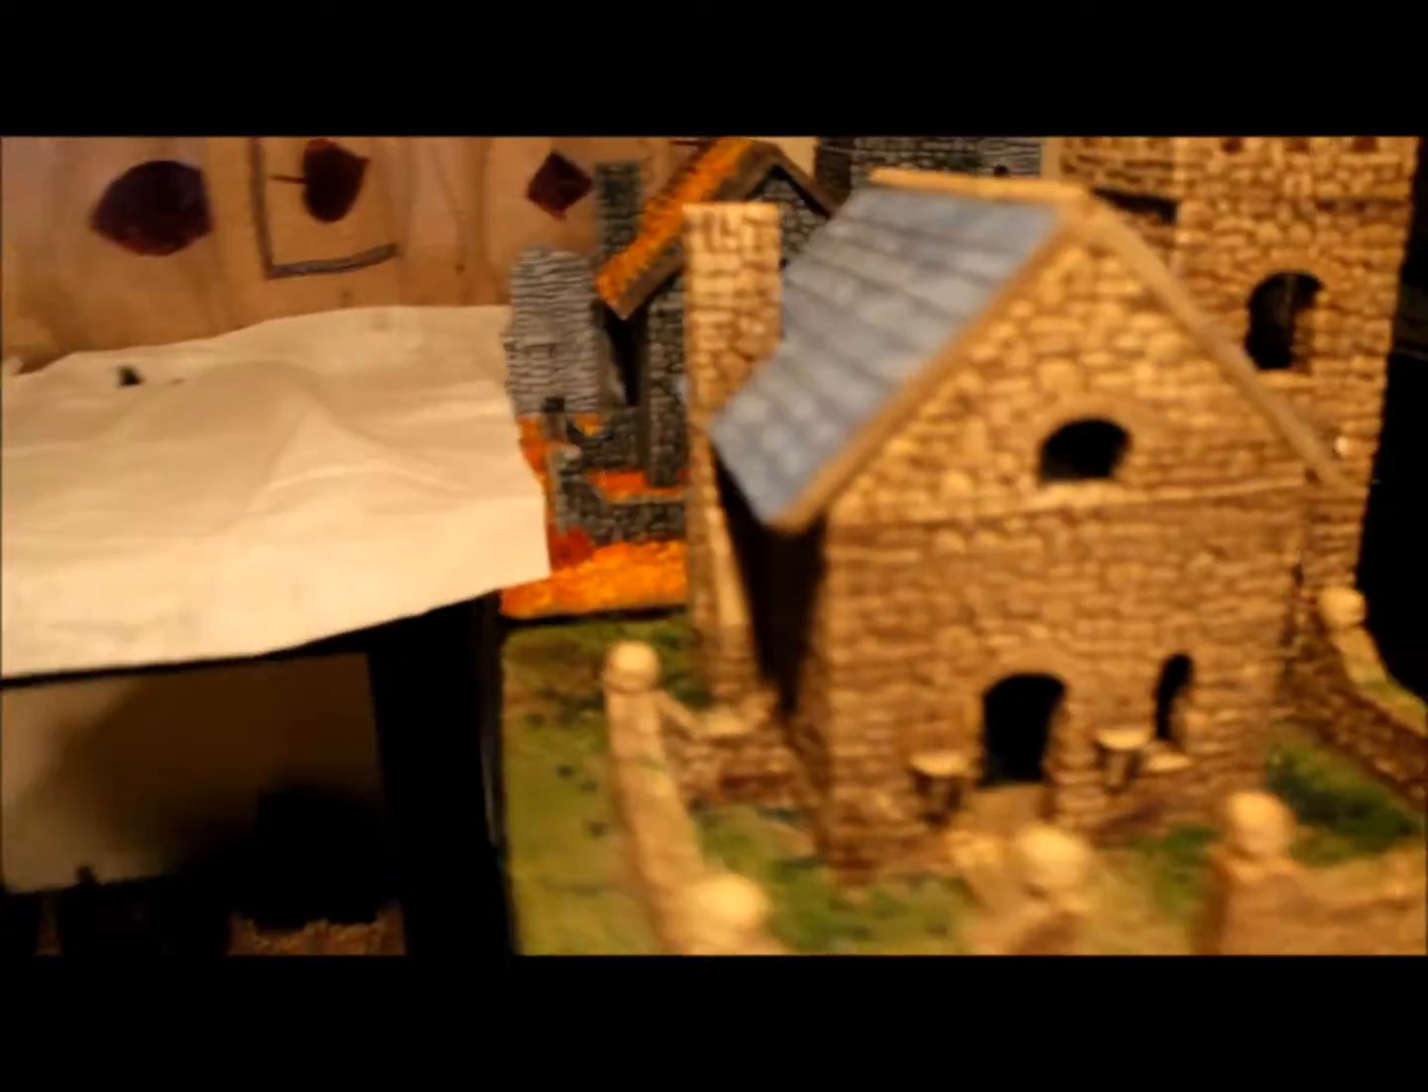I got these houses finished on boards they're just waiting for their trees.